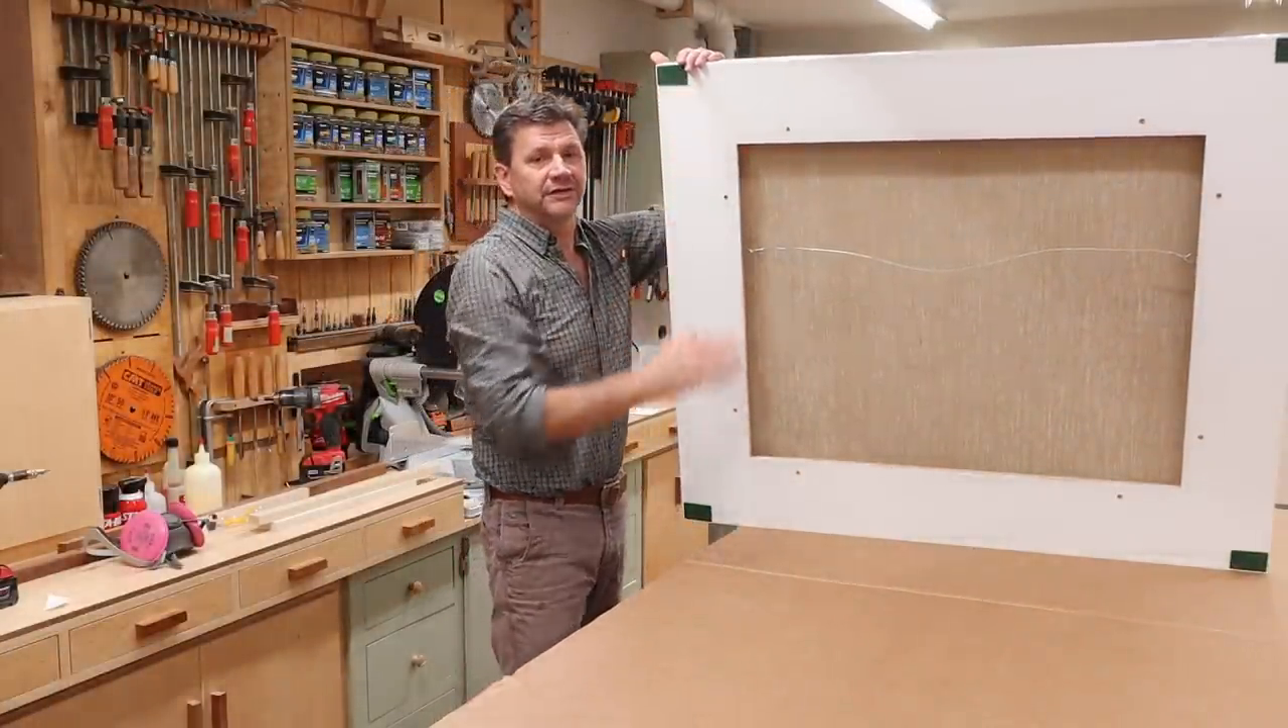Now I've got the painting framed, wired and ready to hang and I added felt pads on the four corners.